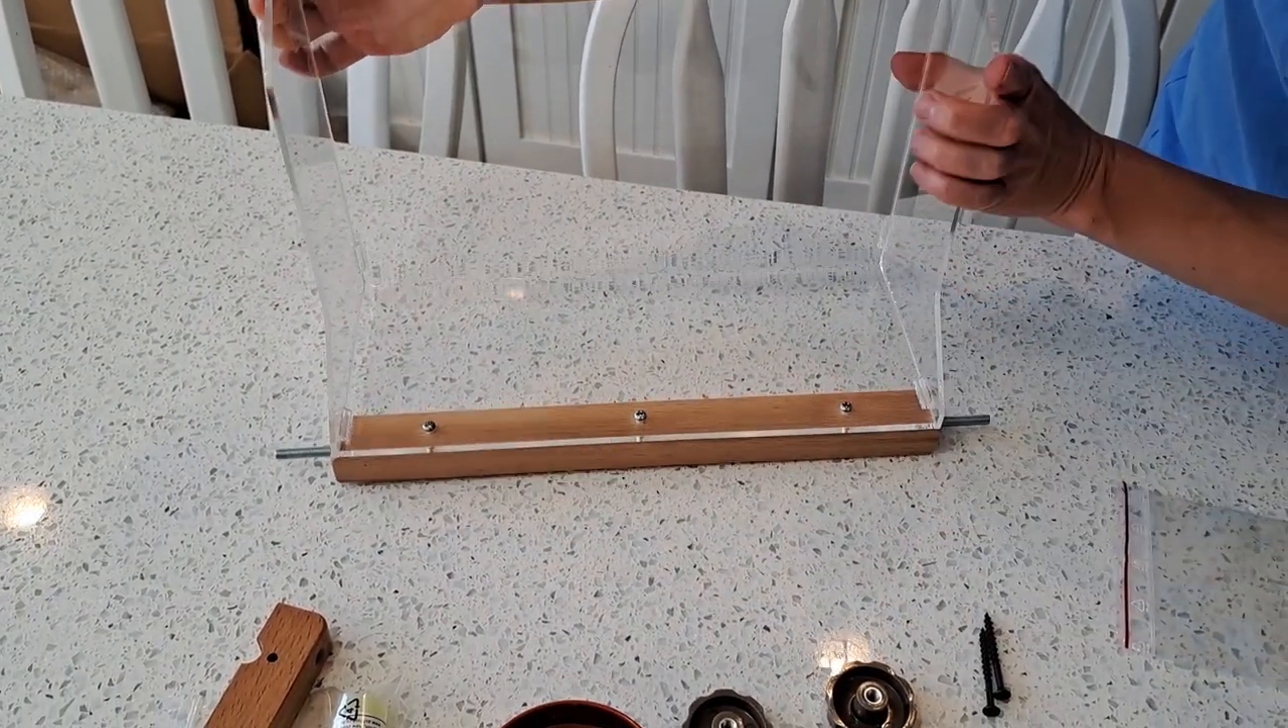So I just inserted the three screws.